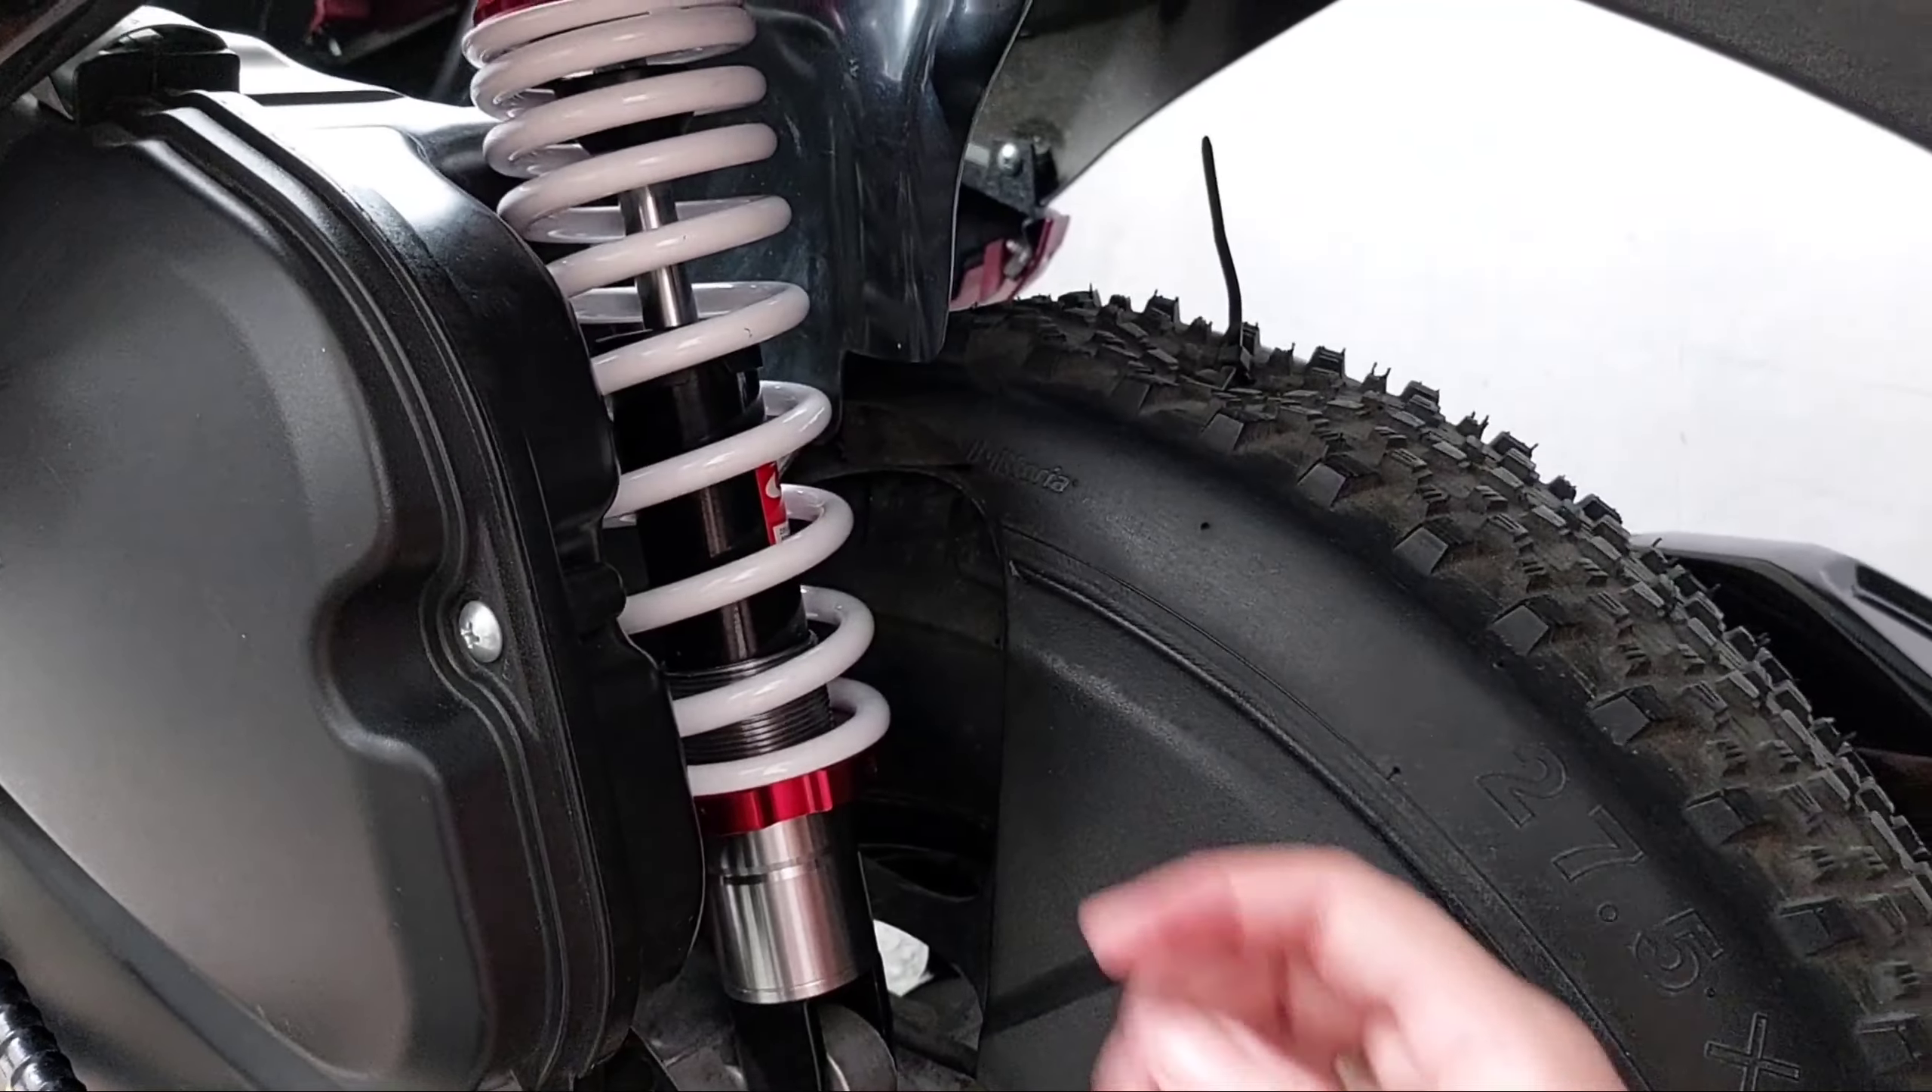Okay guys, so, naipasok na natin yung shock.